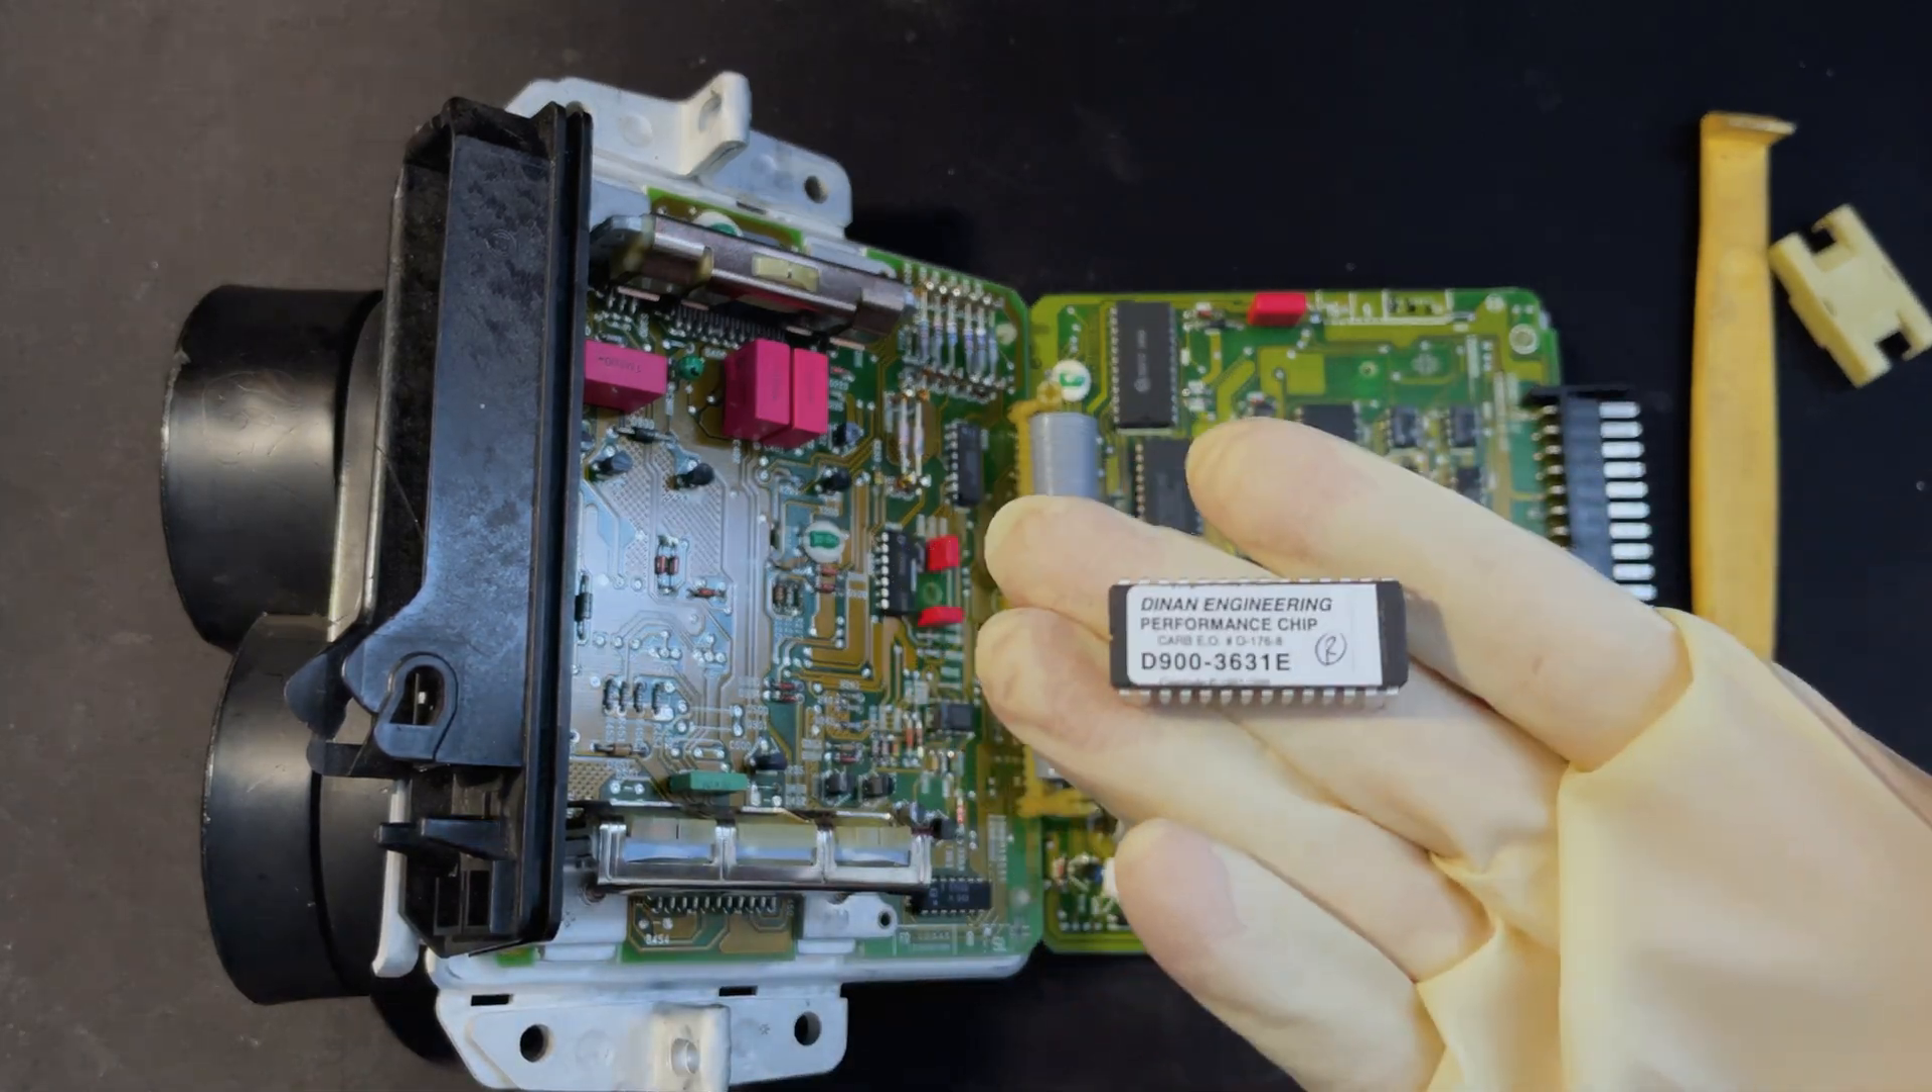Chip is out. It's safe. None of the pins are bent.